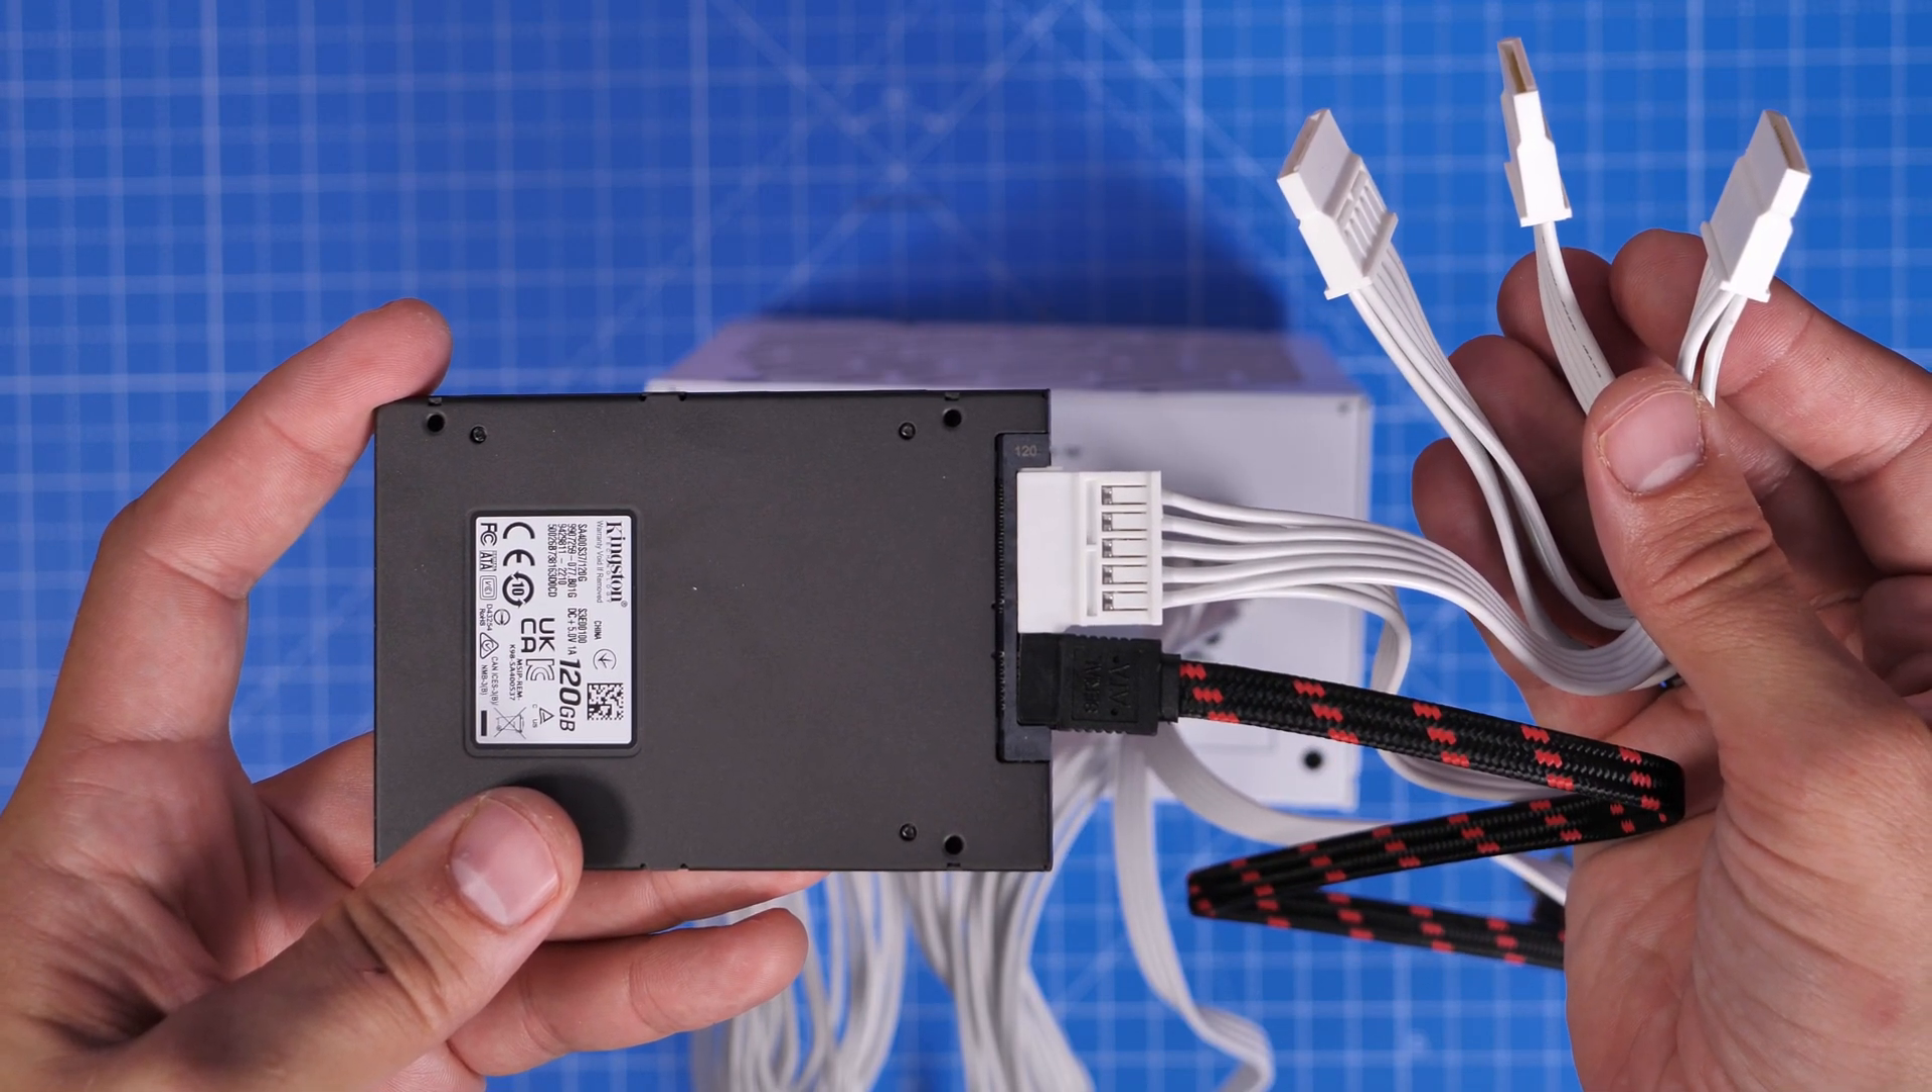But here you can see with daisy chains we've got three extra cables still flopping around here.